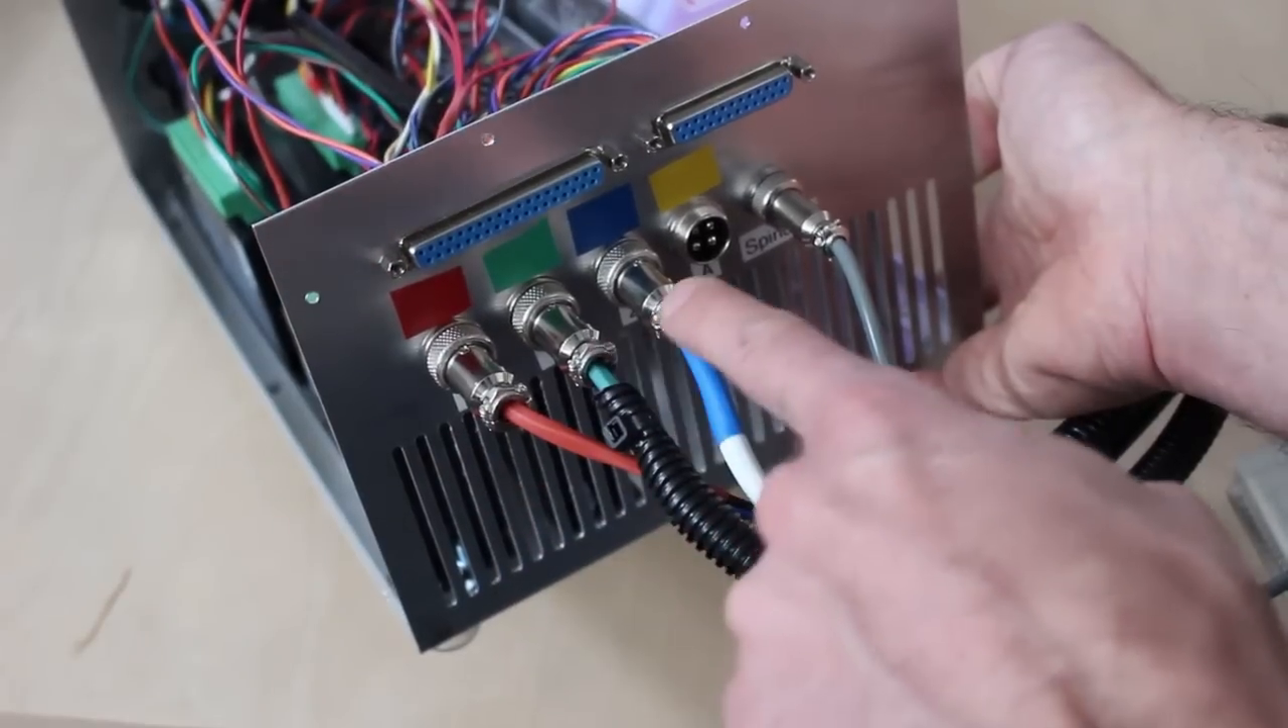I currently have X, Y, and Z connected but no fourth axis connected yet.